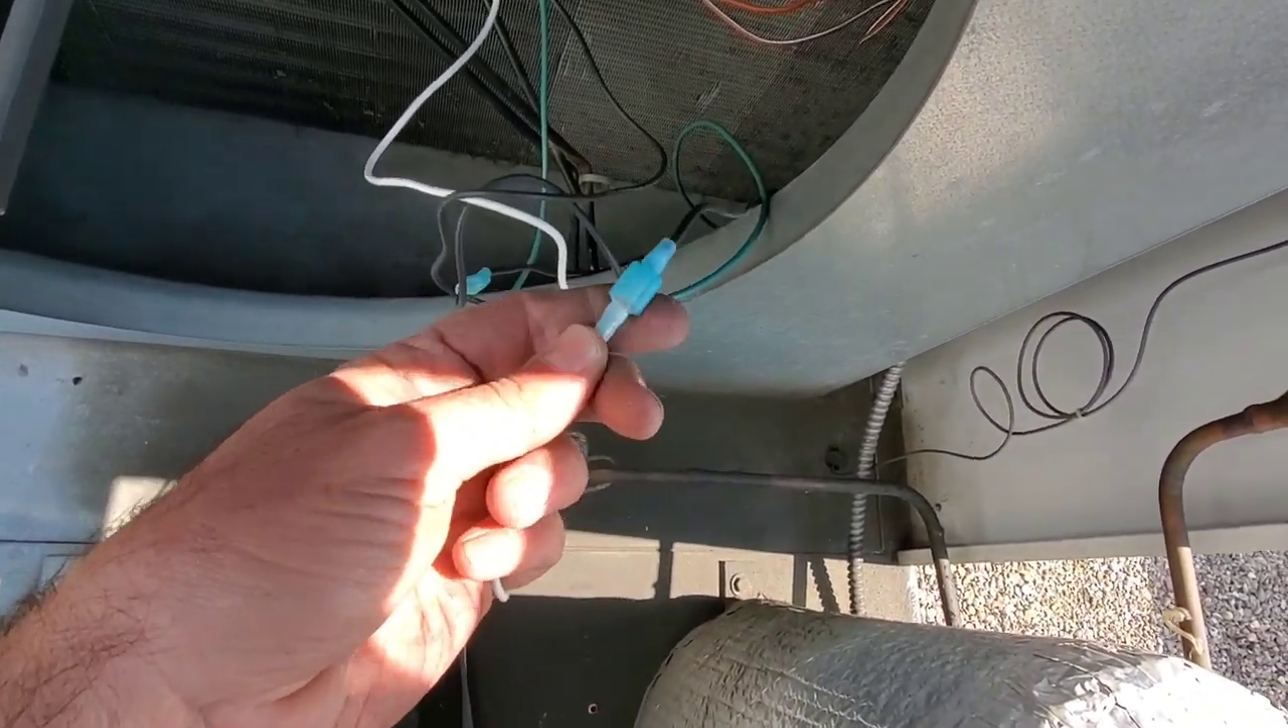But what I've done here is I've, instead of using like twist on connectors or wire nuts, I've used these male to female stacons, insulated ones.